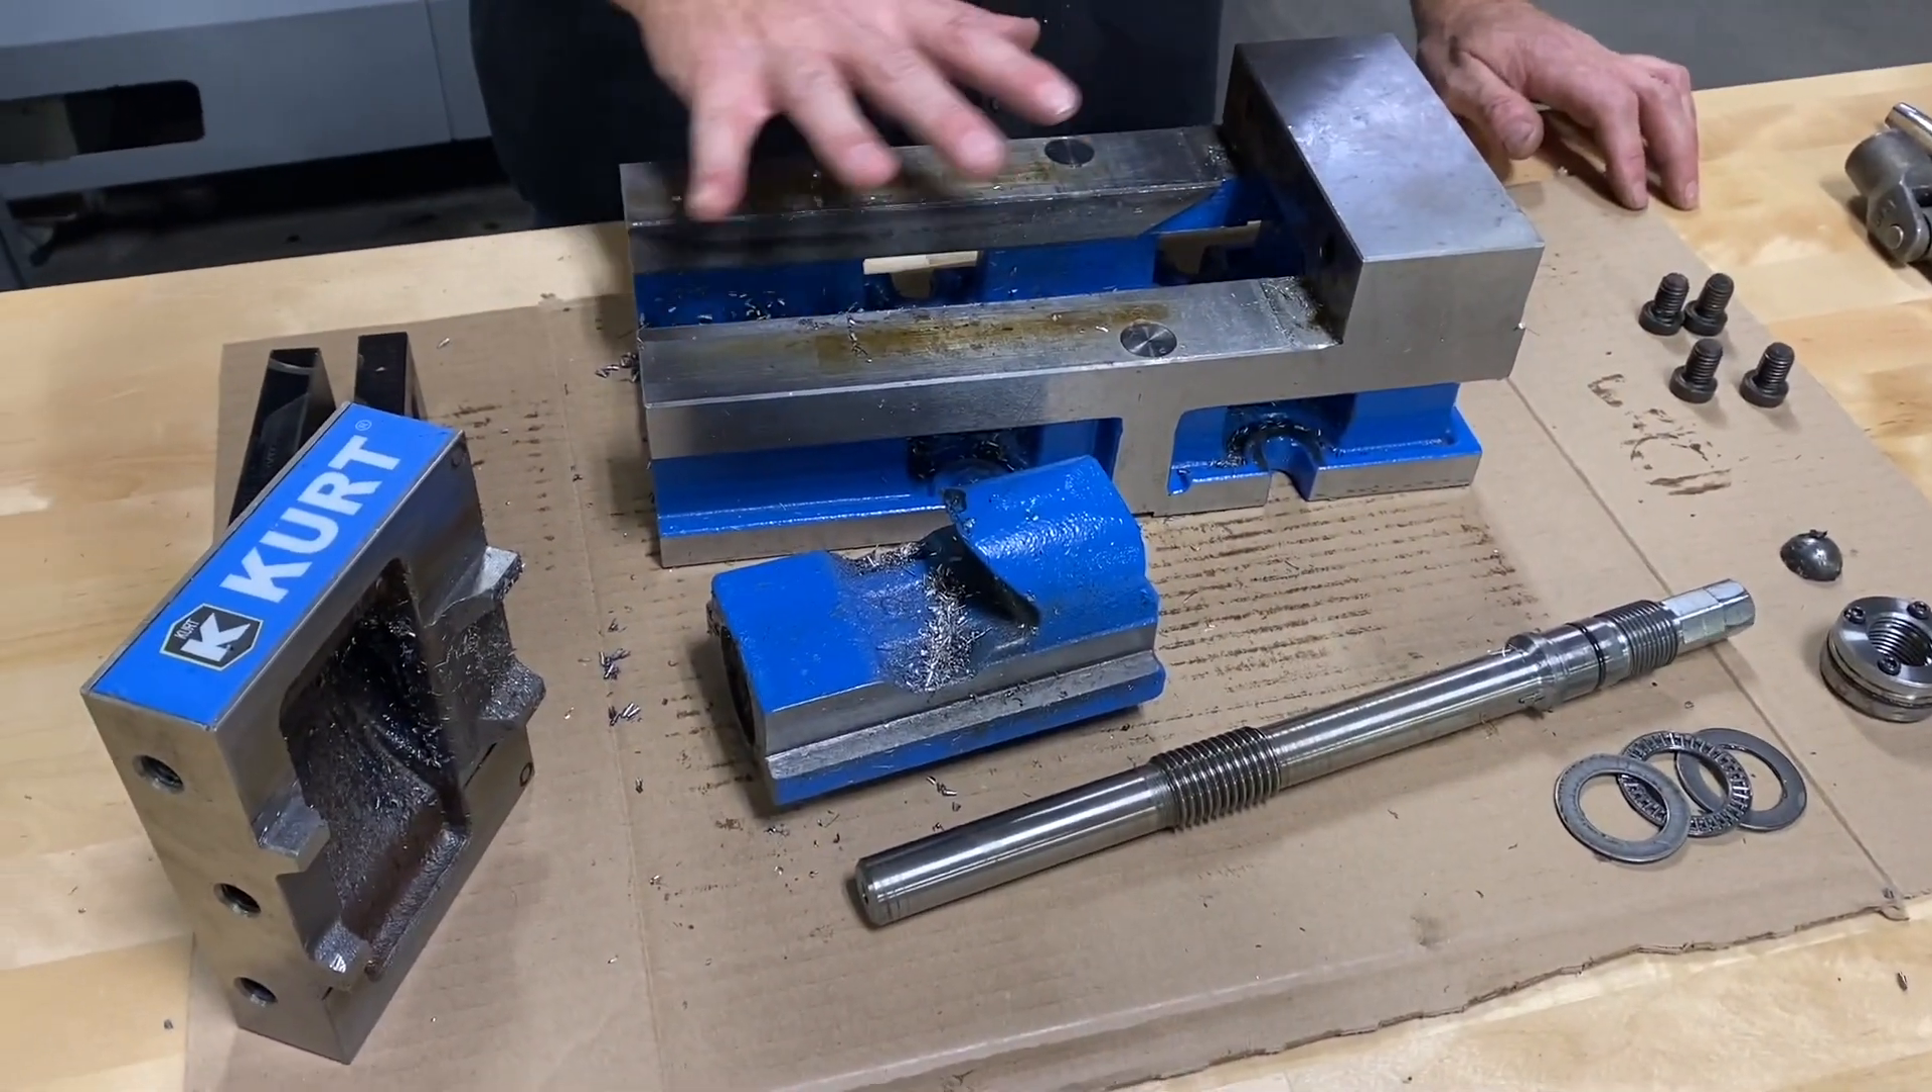So at this point we have our mill vise completely disassembled. All the components laid out.